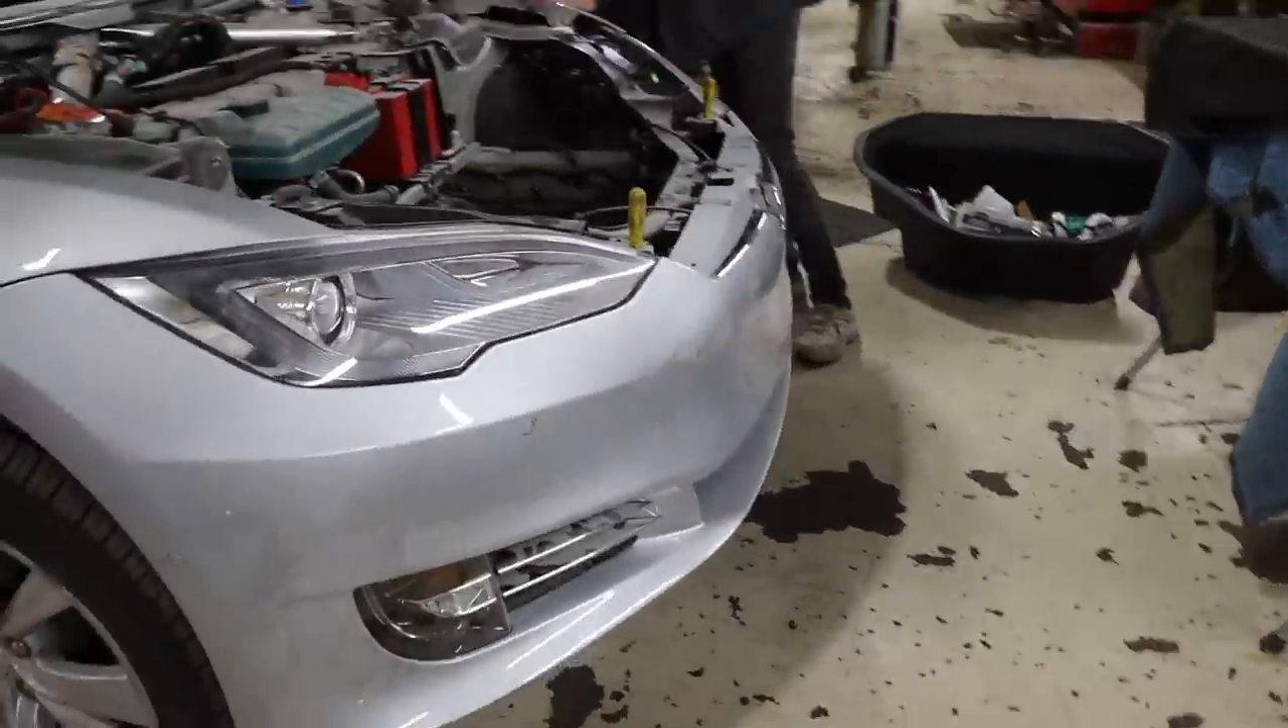Uh but take a look at what they just bolted on we have the t sportline updated front bumper.